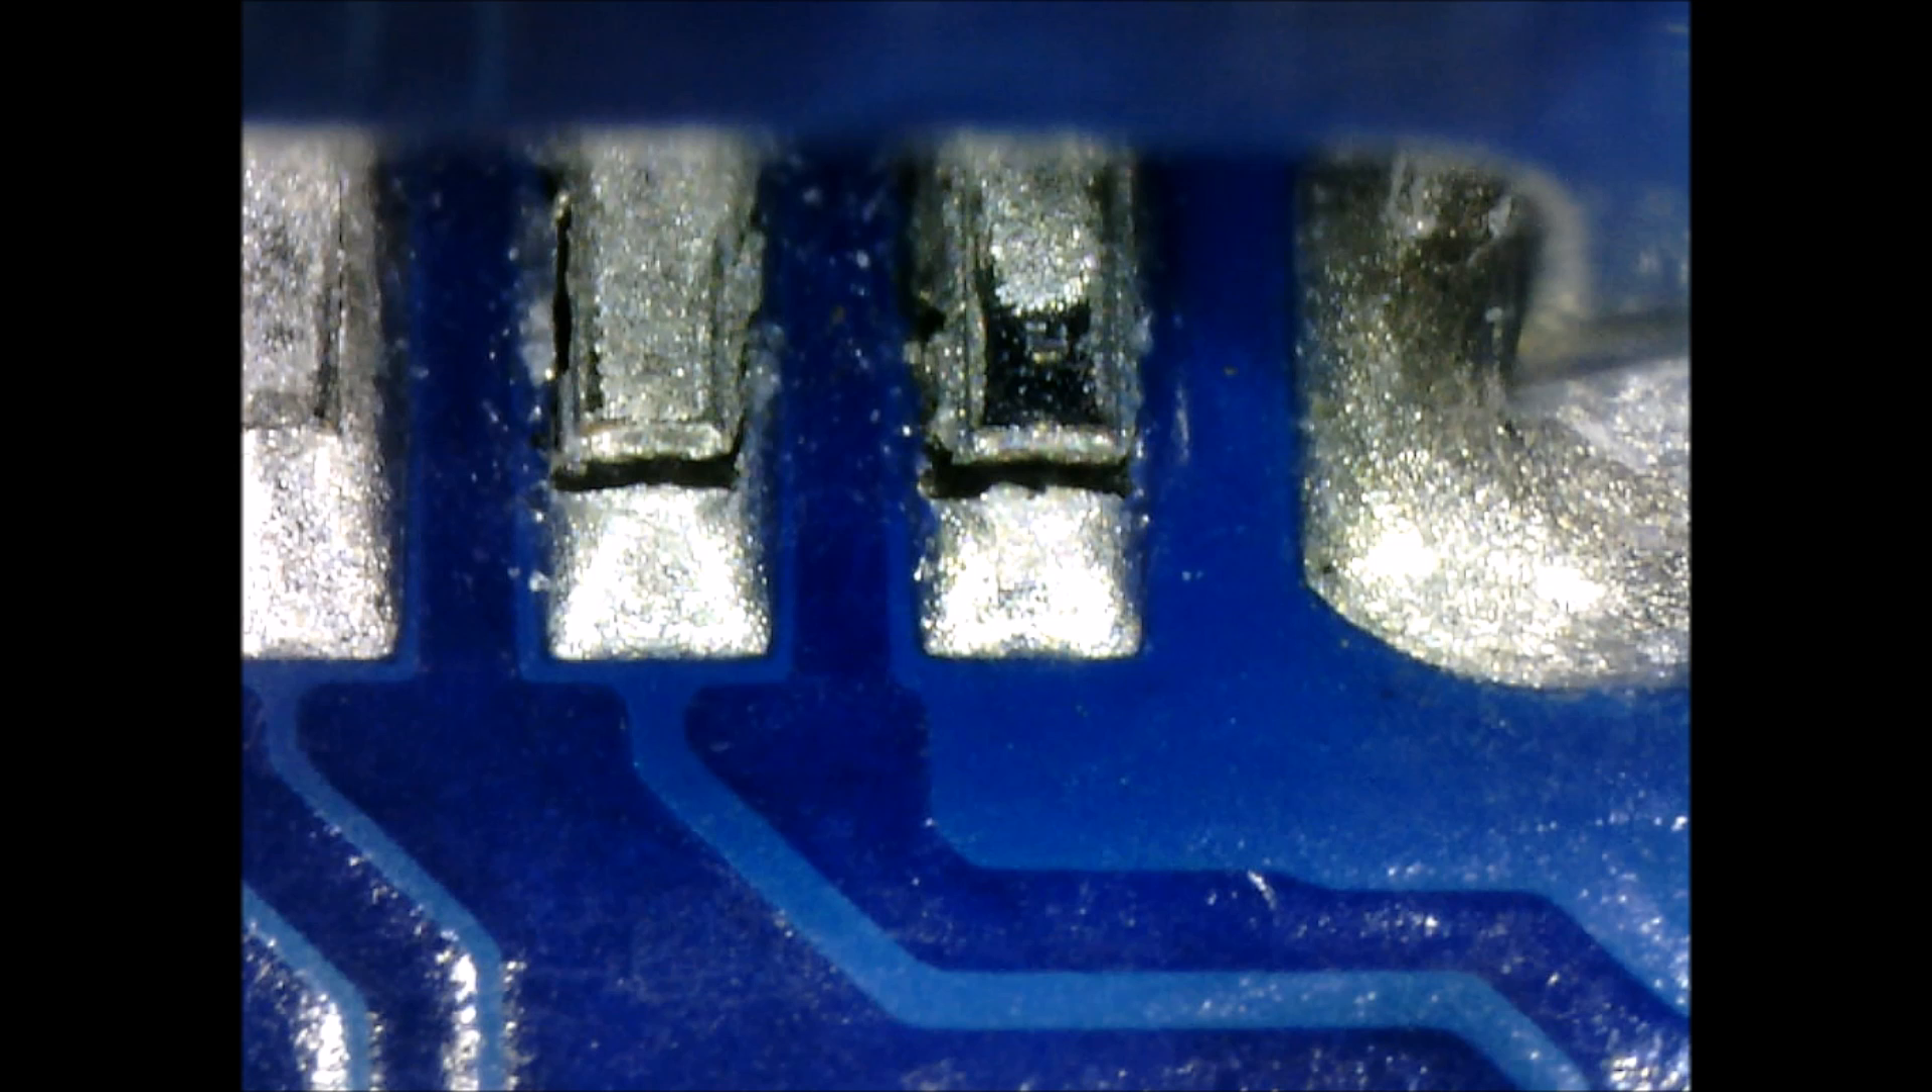The charging port on this phone has got several connections on there where the pins on the charging port are disconnected from the pads on the board and it's just a simple break in the solder.